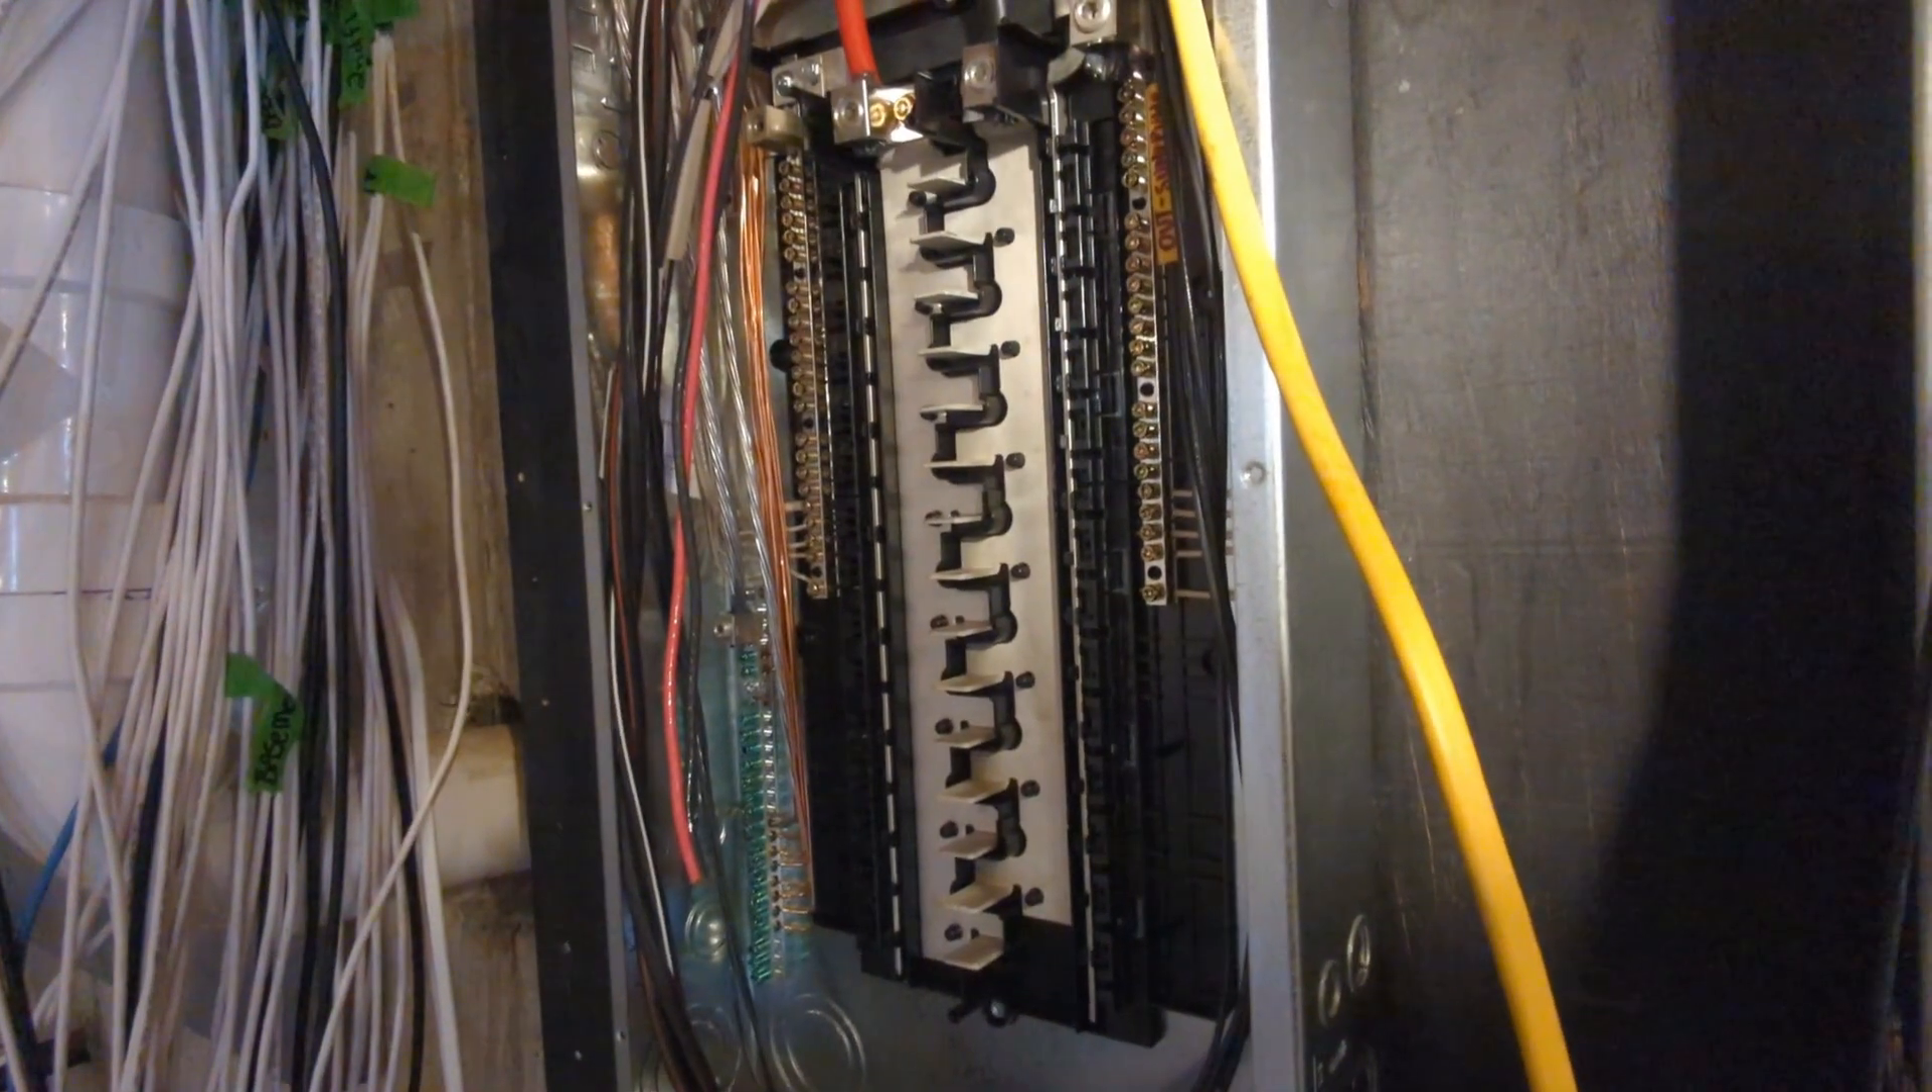Ese panel ya está terminado solo hay que poner los breakers.